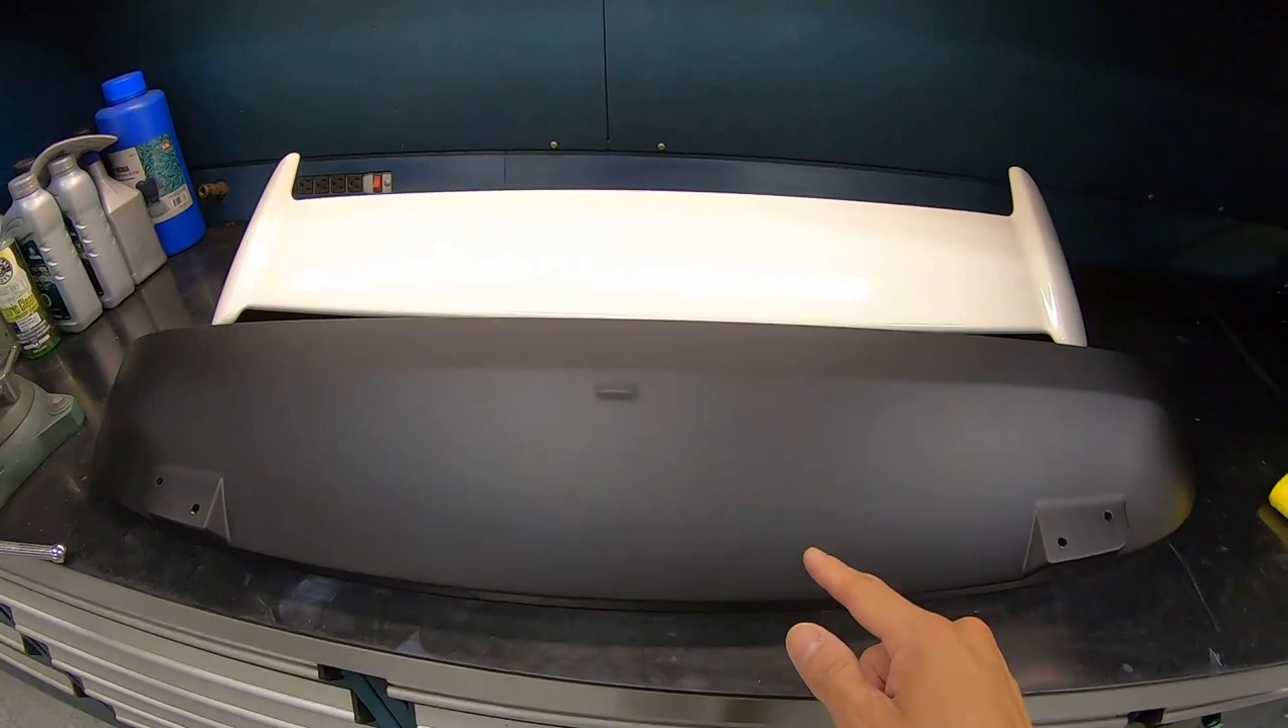Very, very OEM -like finish and we already got our wings nice and polished. All we have to do, put them back together and get it back on the car.